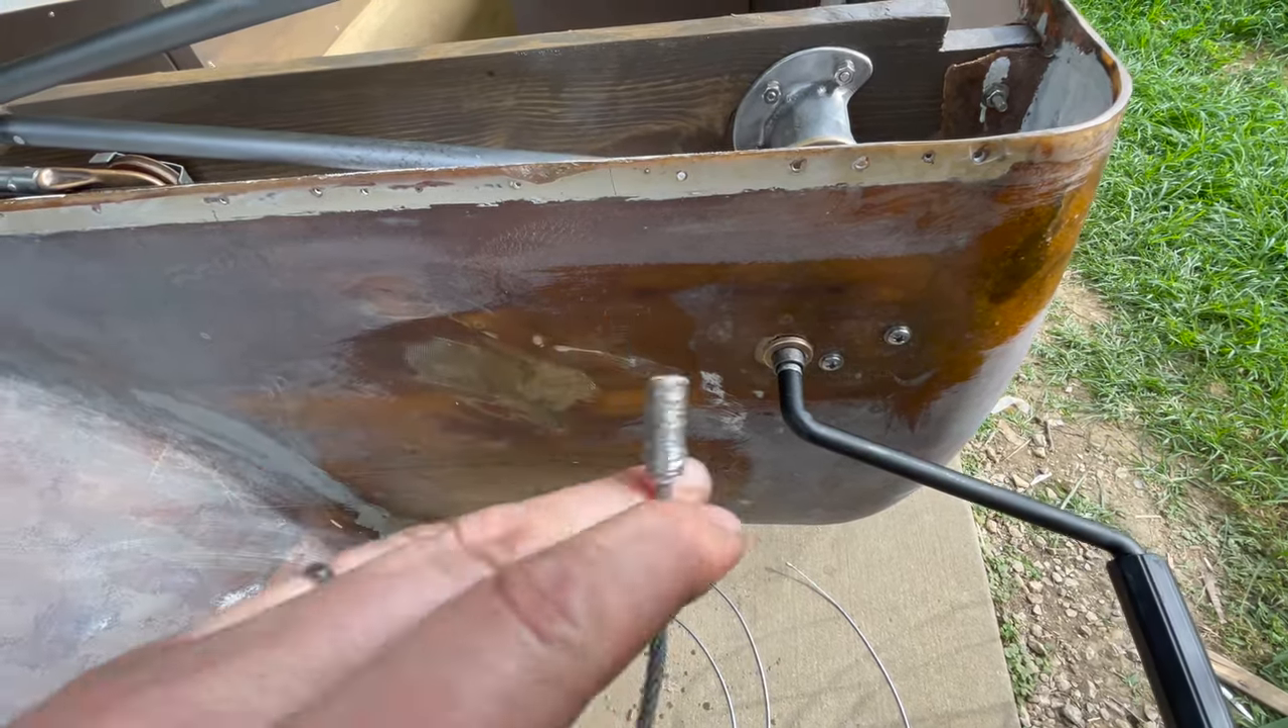I am getting ready to put the cables on. And I have swedged a couple of ends on these.